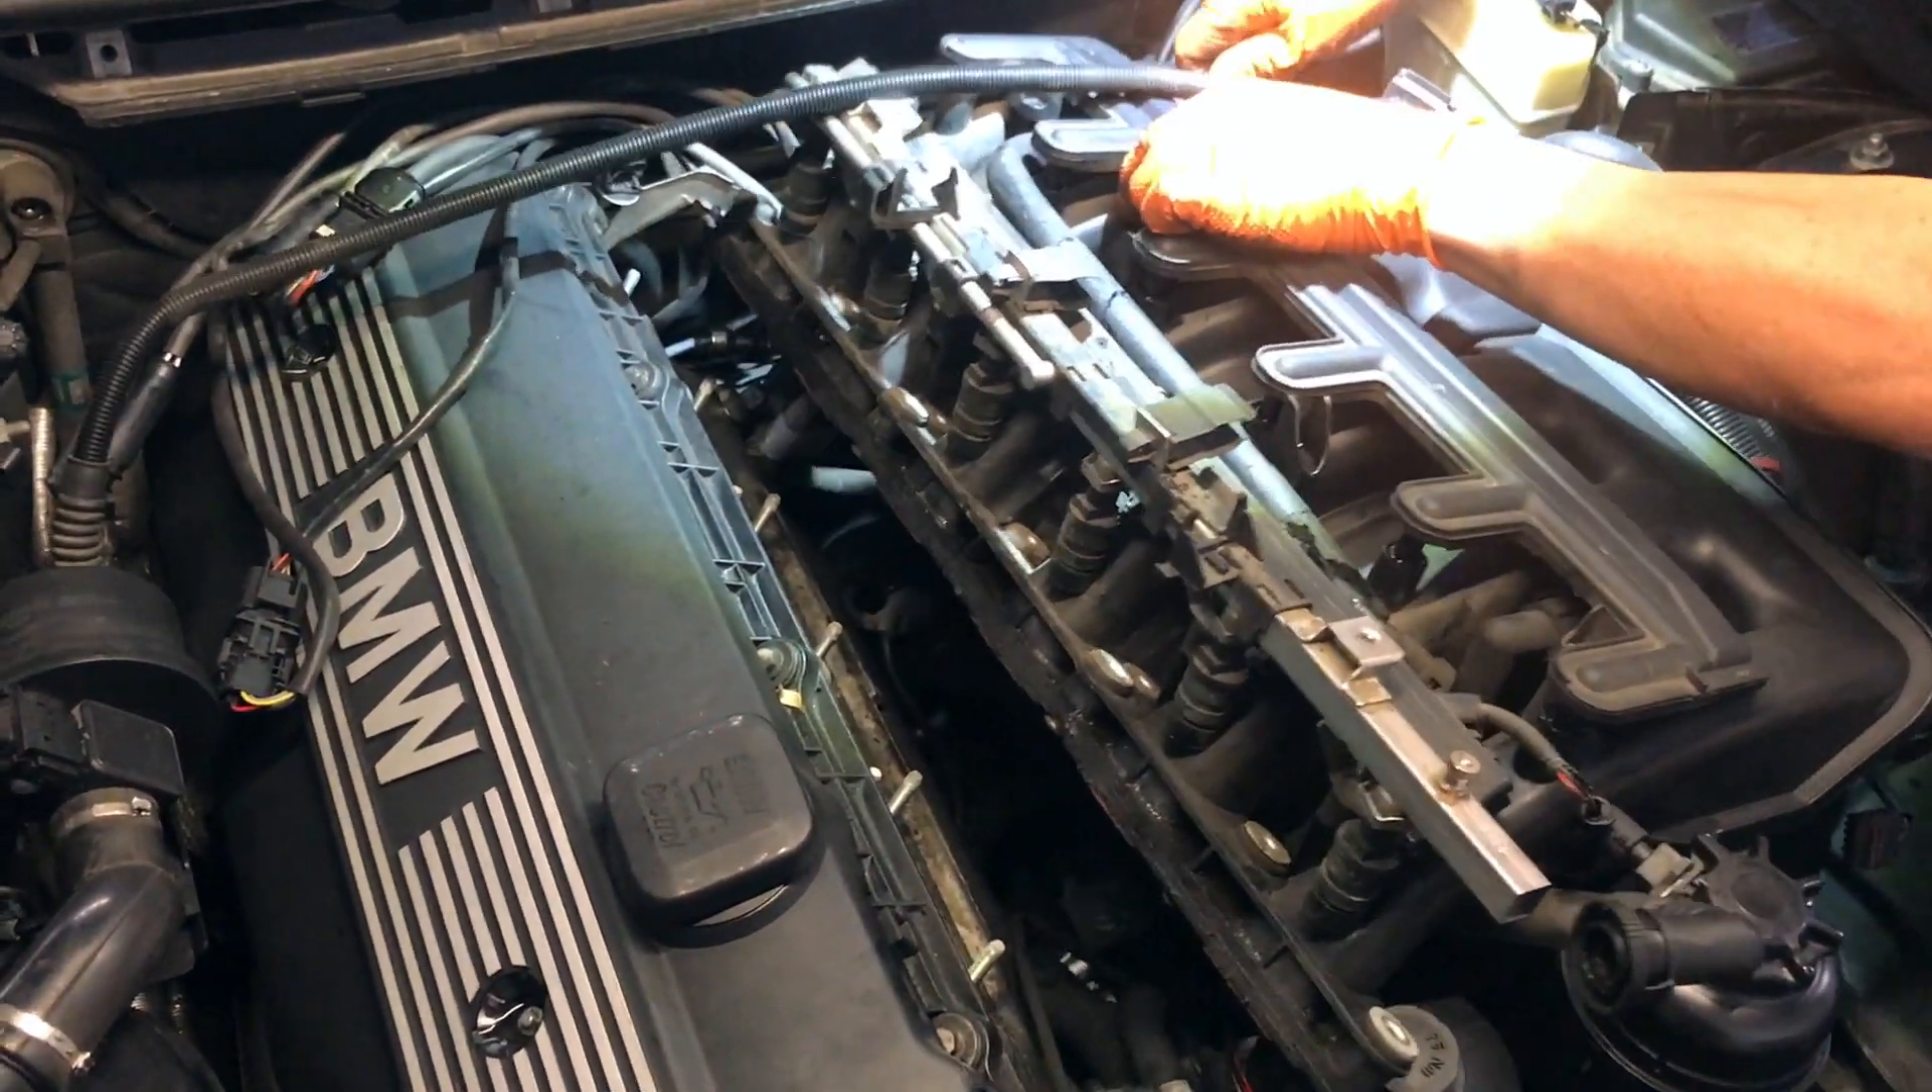Alright, so Danny is pulling the intake manifold off, you can see we left the injector rail on there.